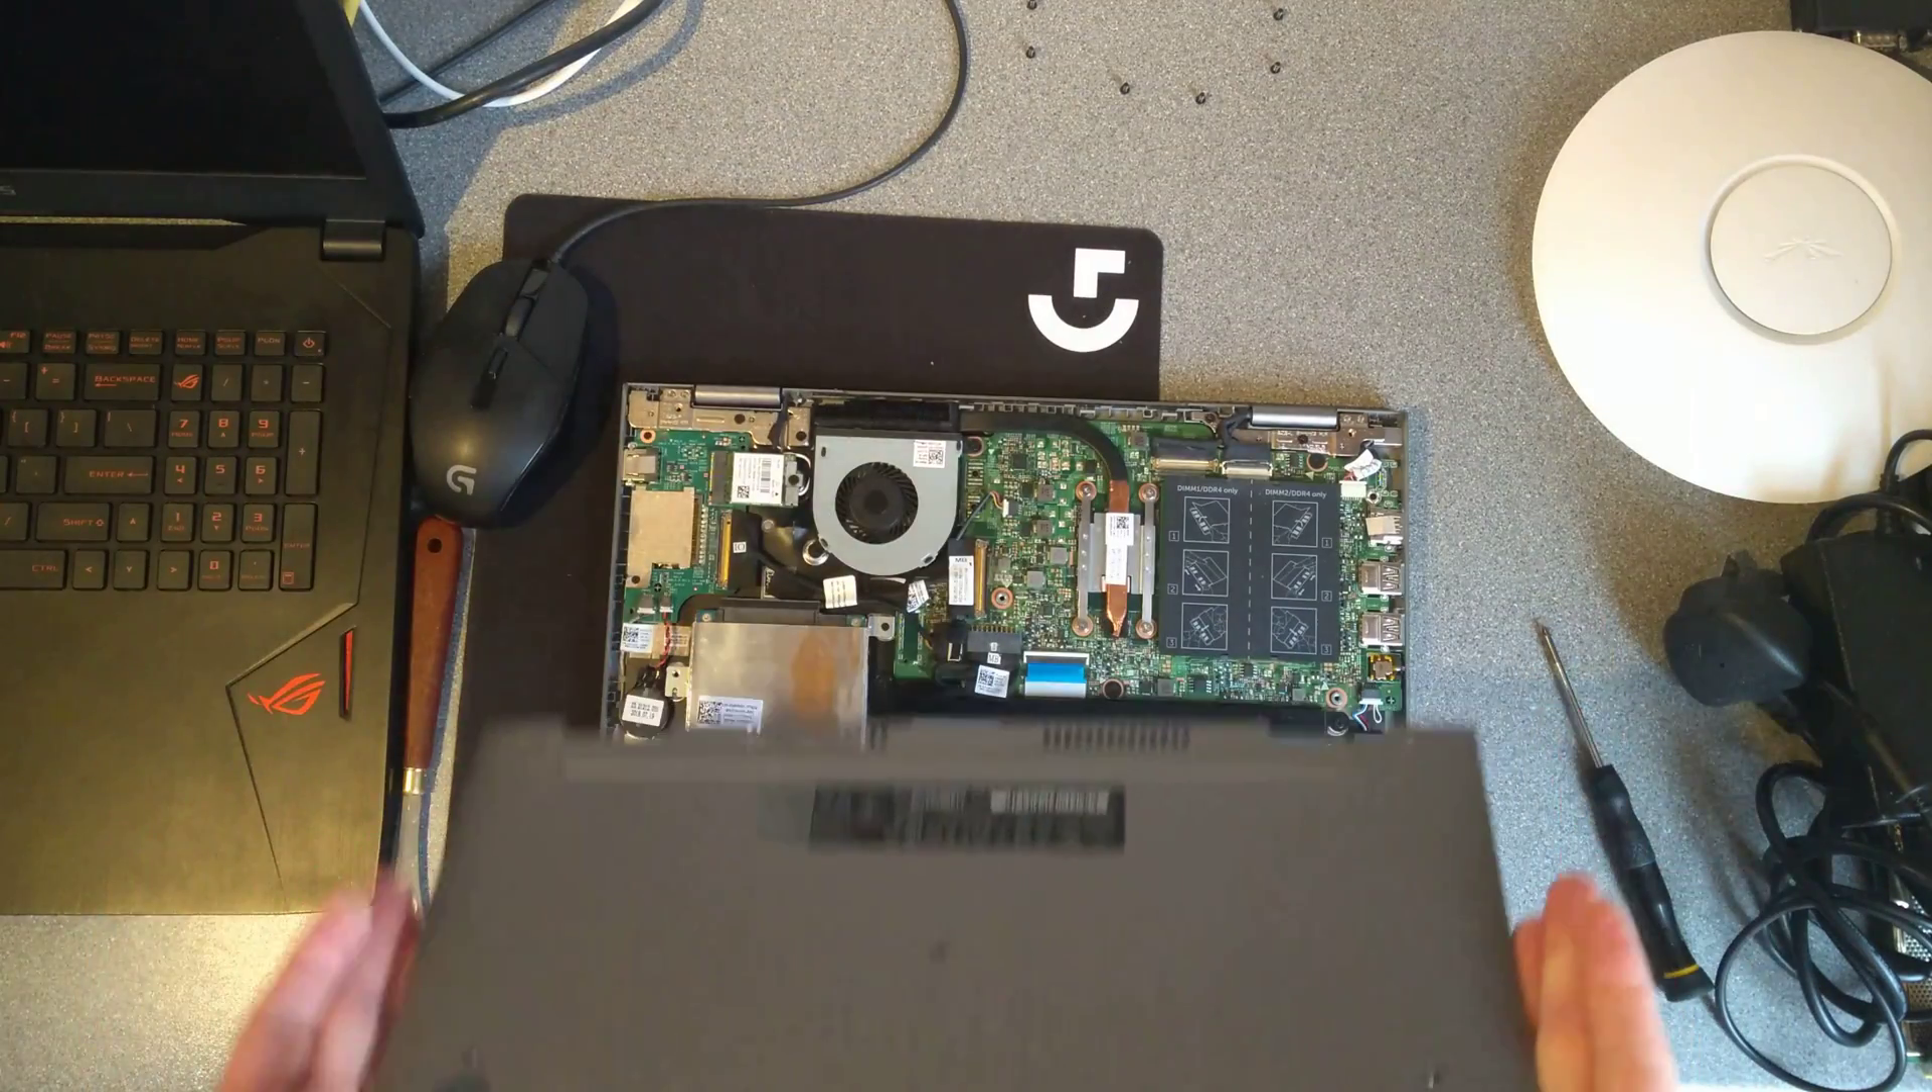And there we go, so that's the bottom cover removed.